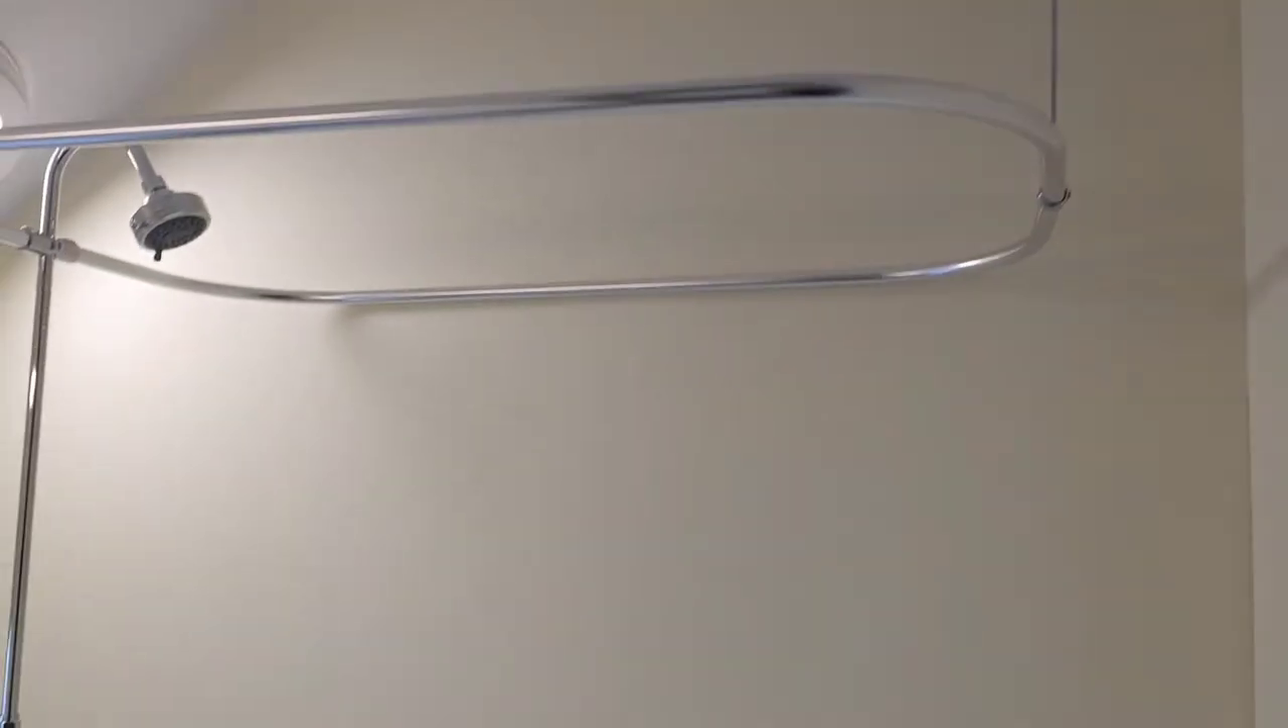Well, here's our ring installed. Uh, just put the two halves together. Slipped it over this pipe.